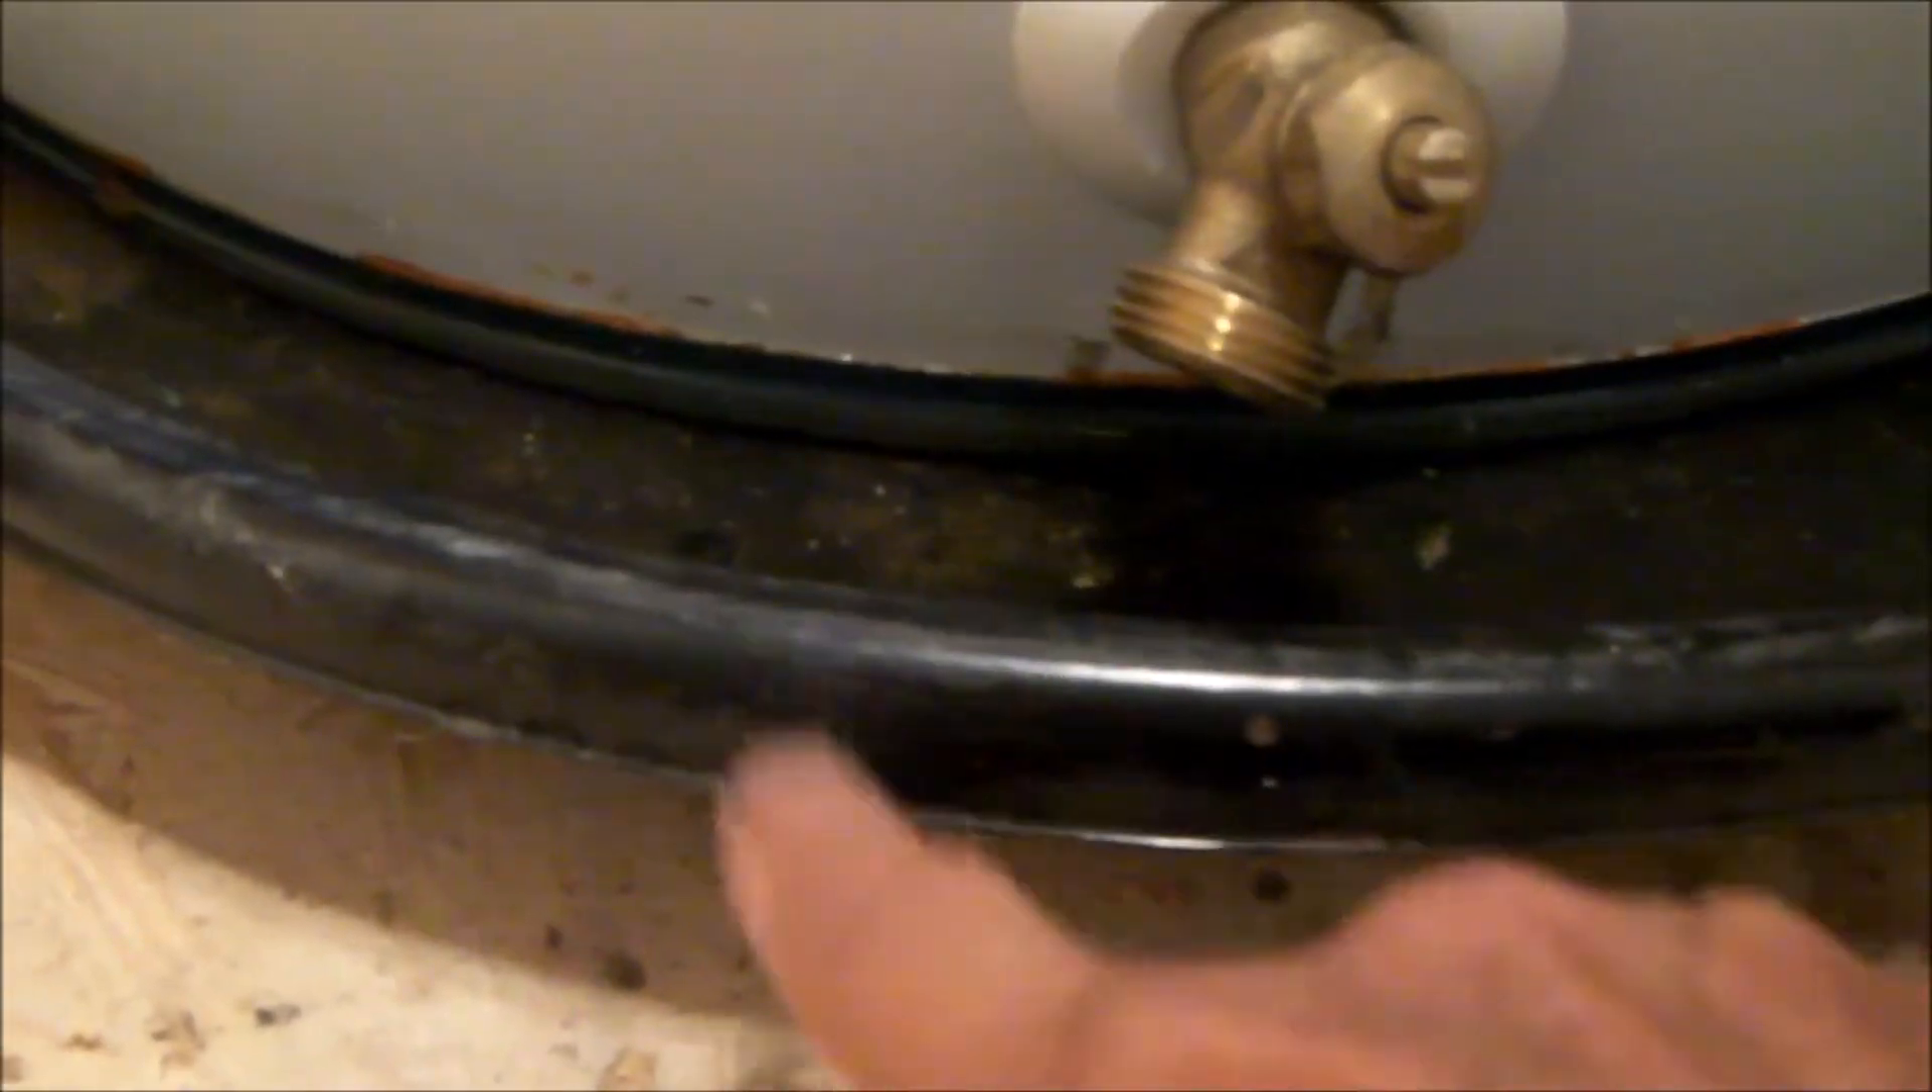You can see this drain cock right here I was not able to get my hose on it this drip pan is in the way.